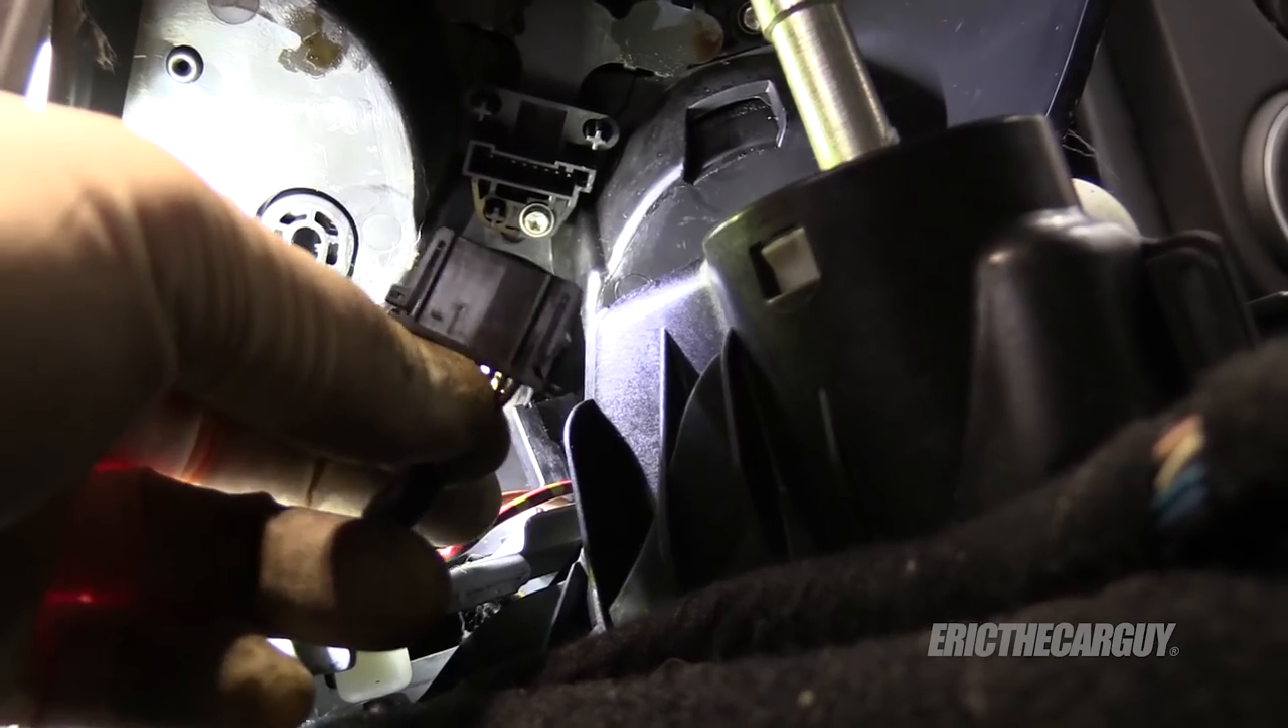Looks like there's another electrical connection here that wasn't hooked up for some reason.